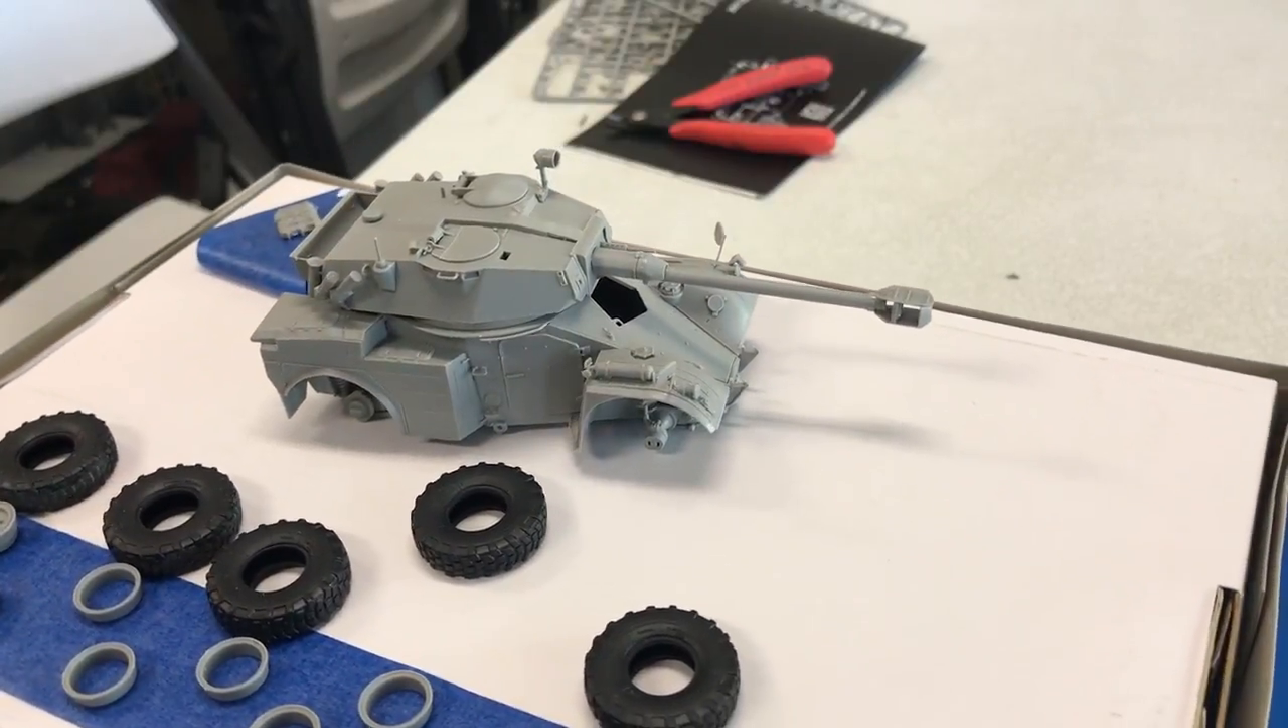You can see there's quite a few pieces that still need to go on.